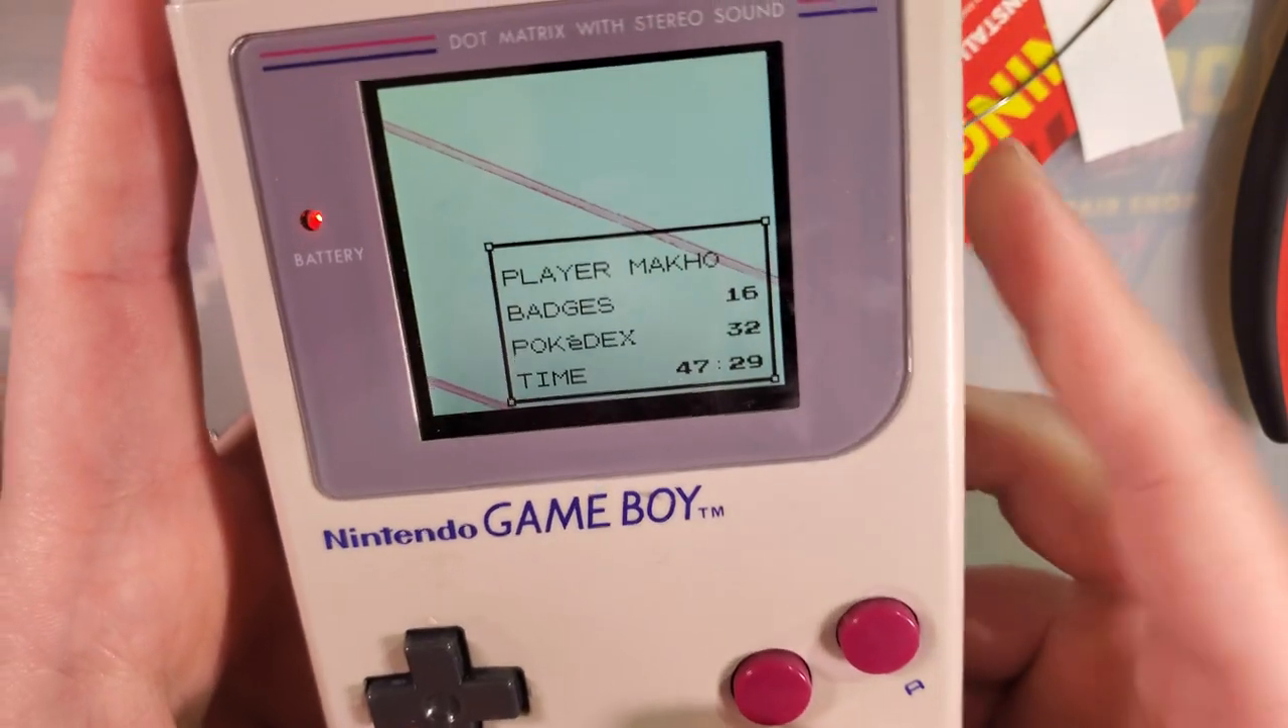So as you can see, the LCD is quite nicely positioned. Better than my previous install at the very least.